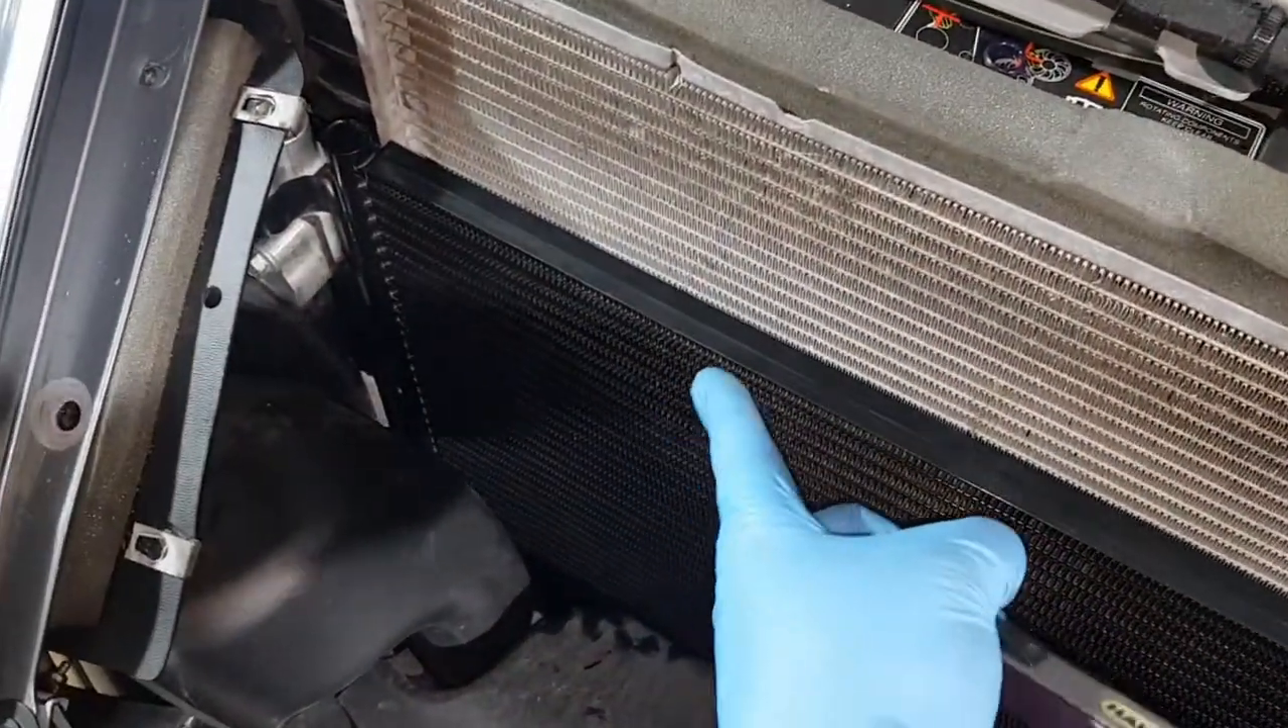With the cover removed we can now see the condenser and this is the new one I've taken it out and taking the old one out and put the new one back in.